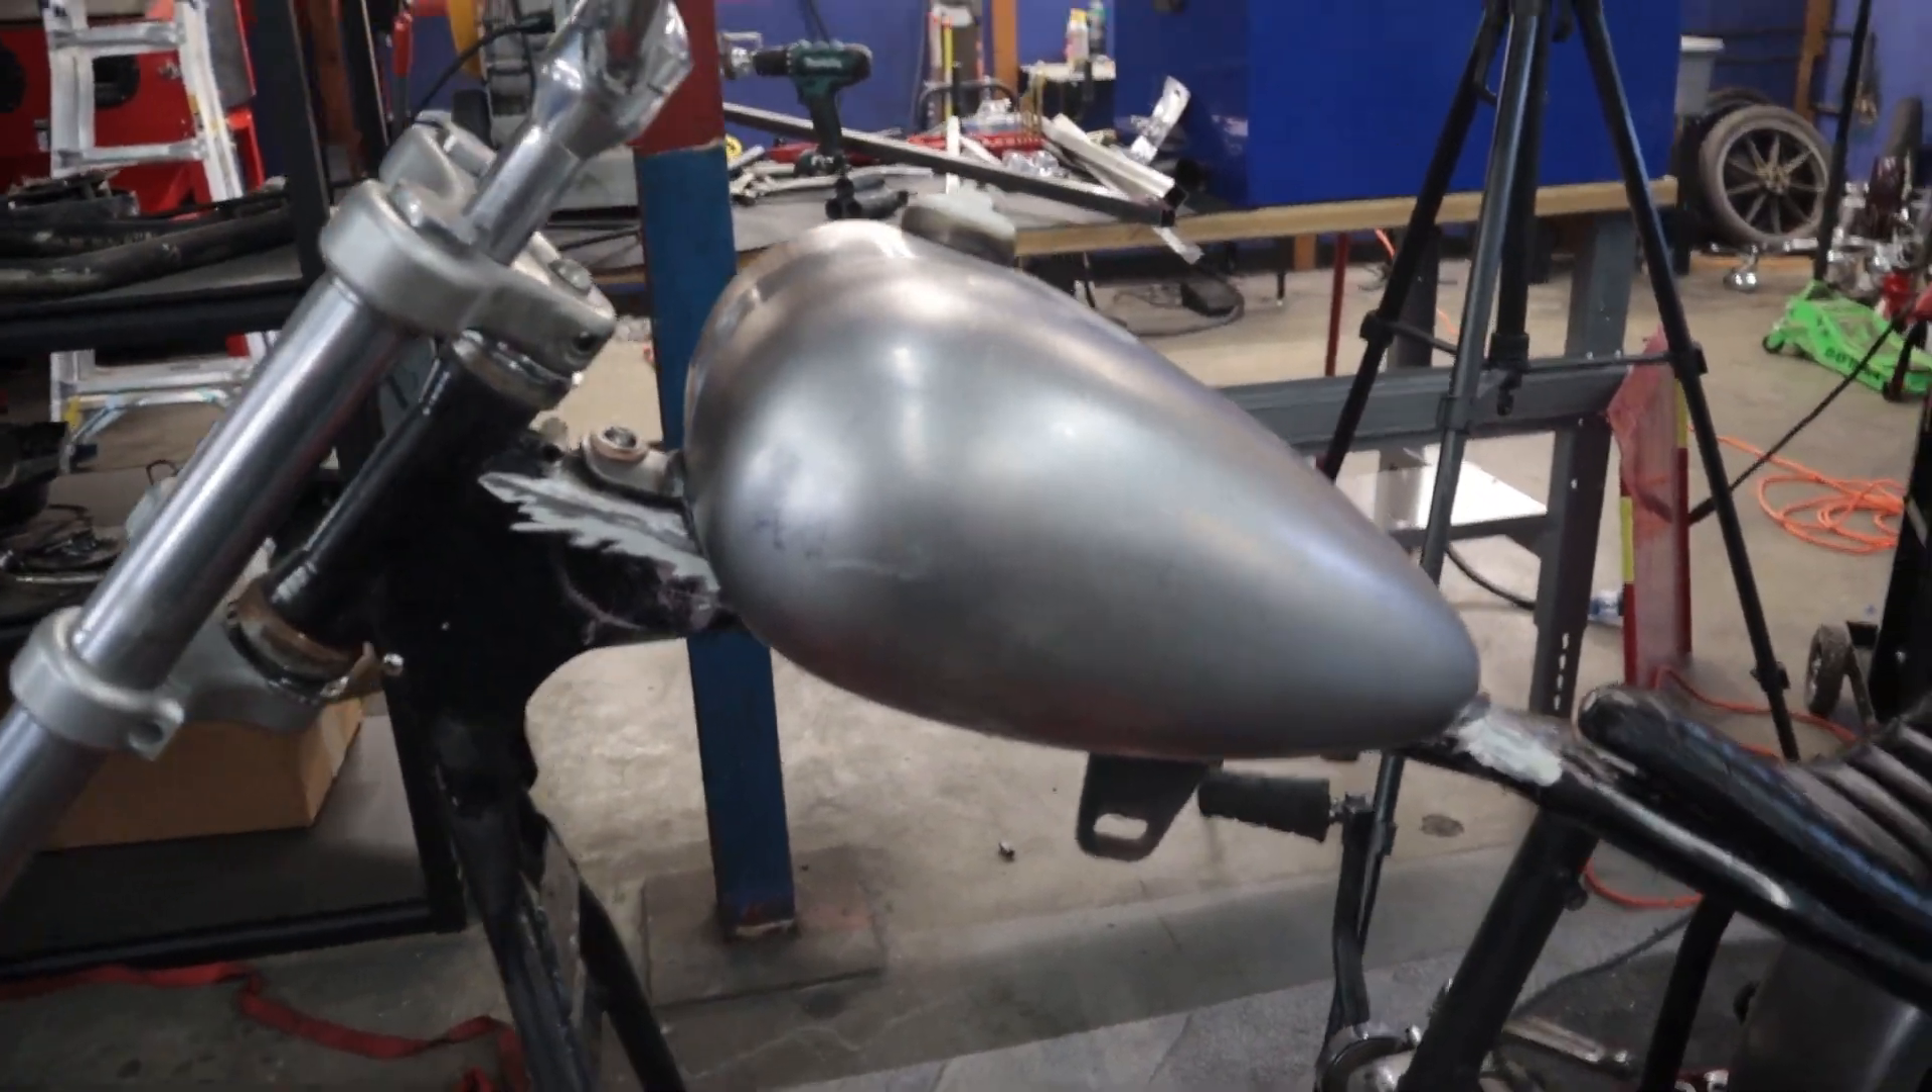So as you guys can see, the tank is mounted now.